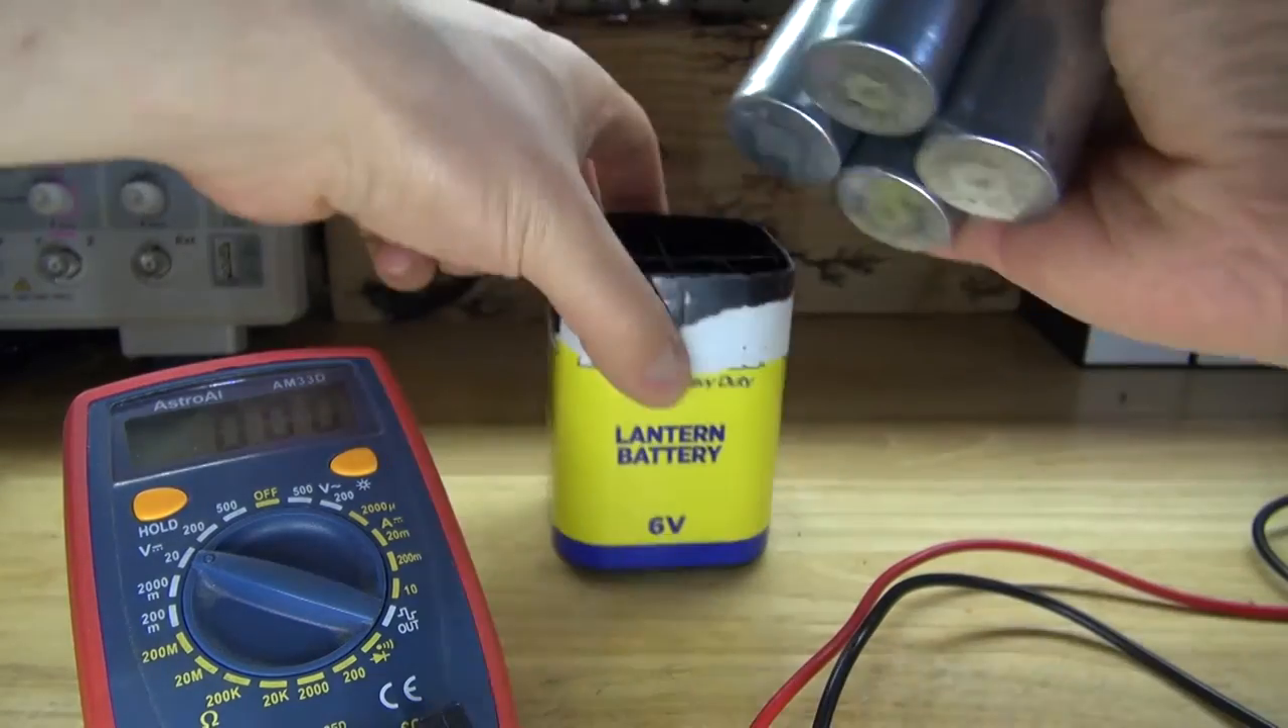It's probably messed up because these battery cells are touching each other, so what you need to do is put them back in the housing so they stay separated.